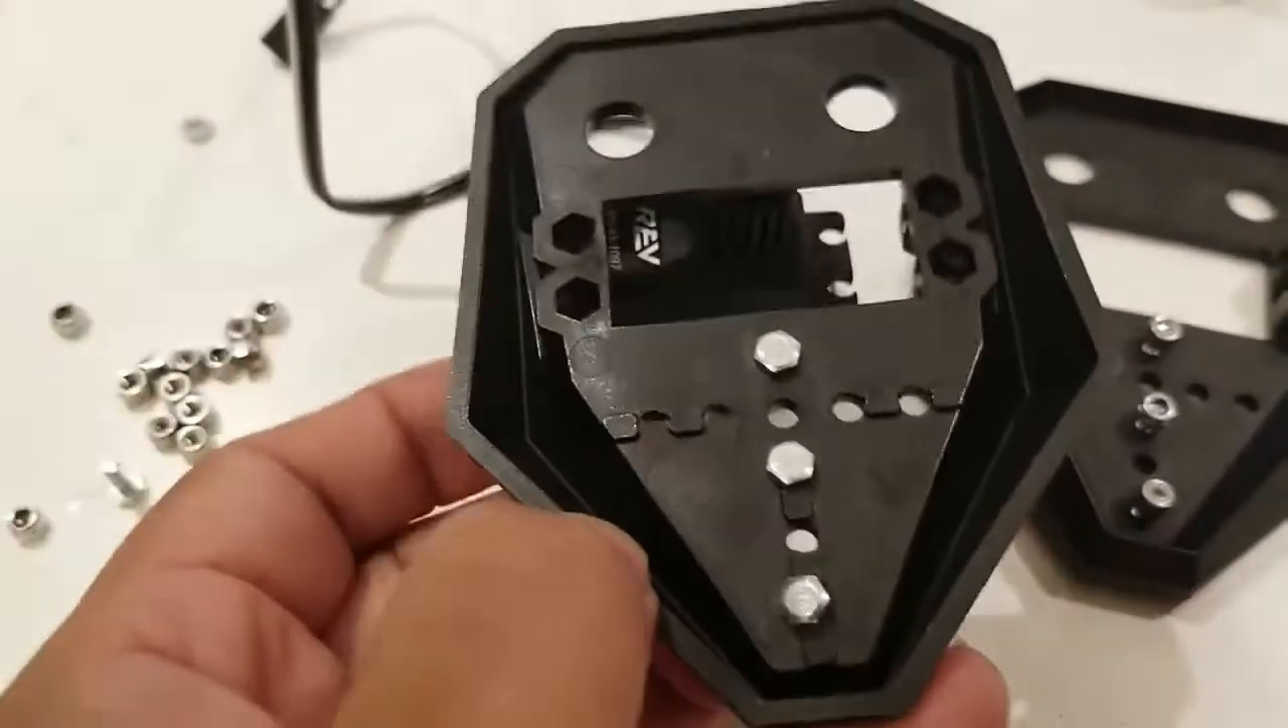So I've put the 8mm screw hex heads on the claw assembly.